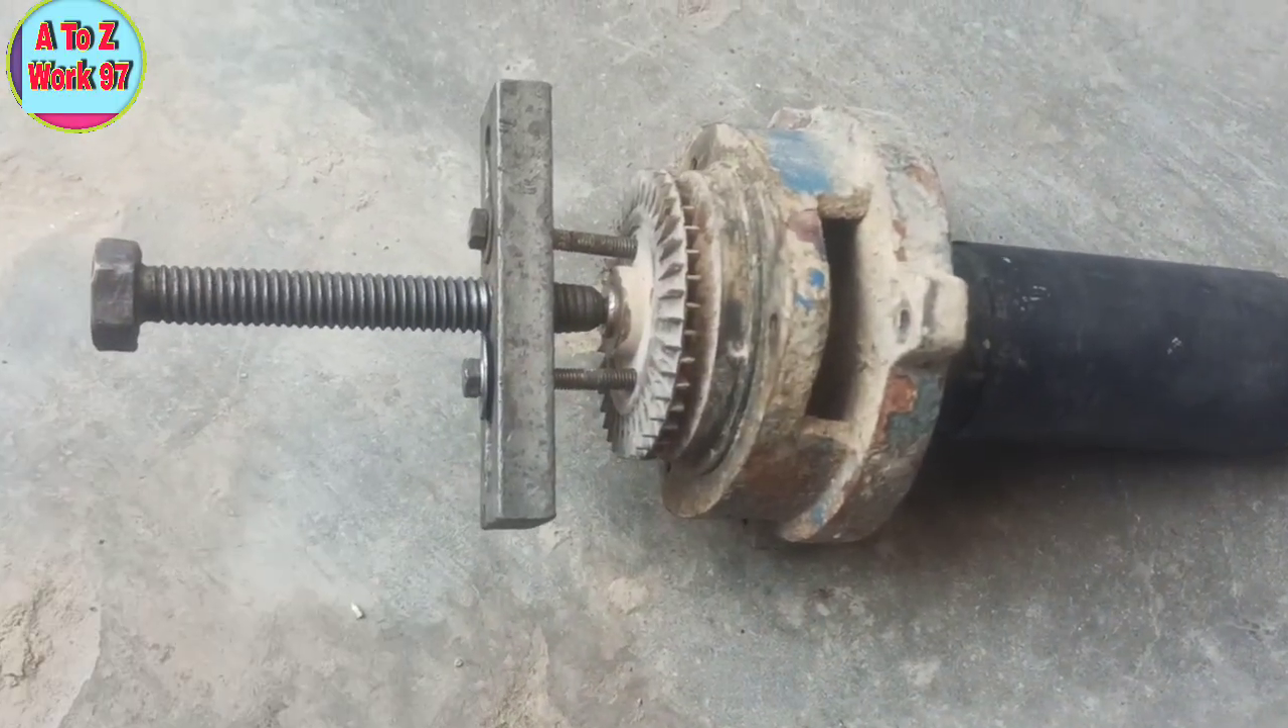ابھی ہمارا دوستو پولر لگ چکا ہے اب ہم ایمپیلر کو باہر نکالیں گے۔